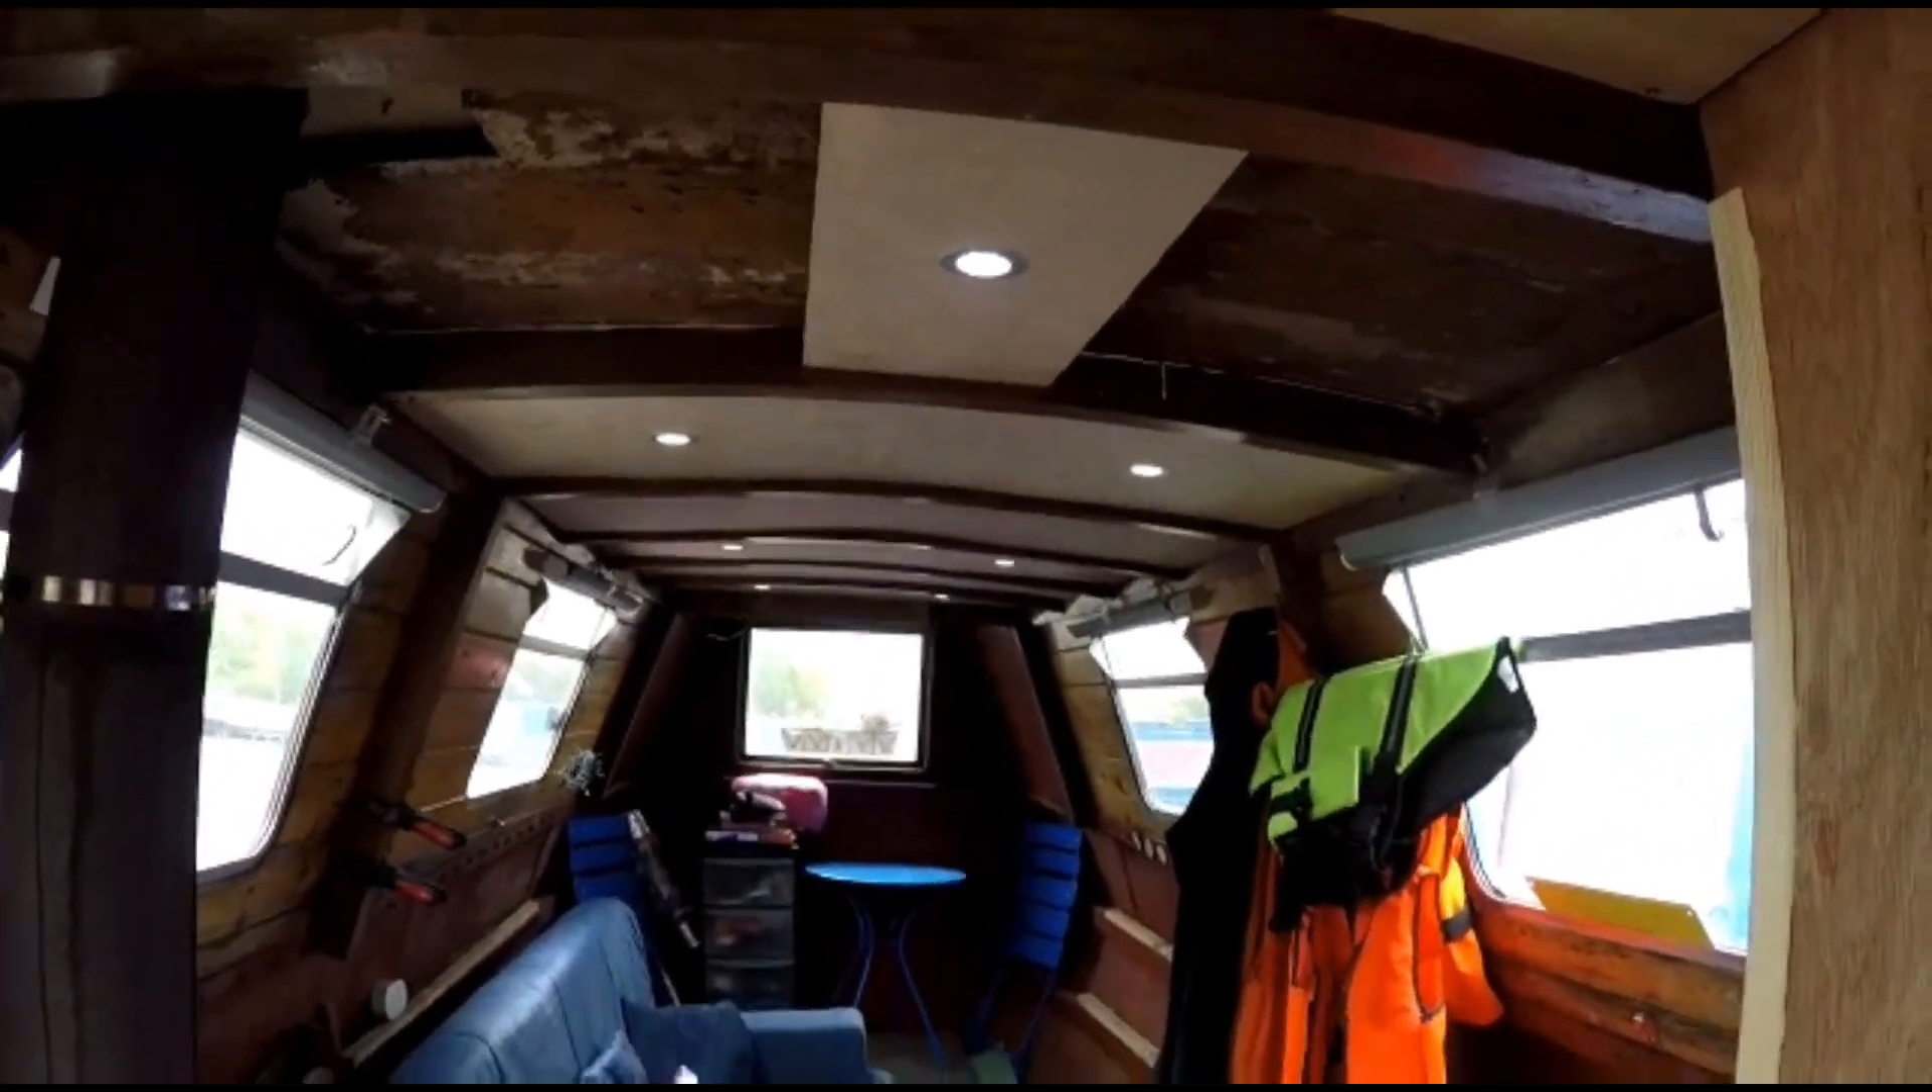I've finished doing all the lighting as well.